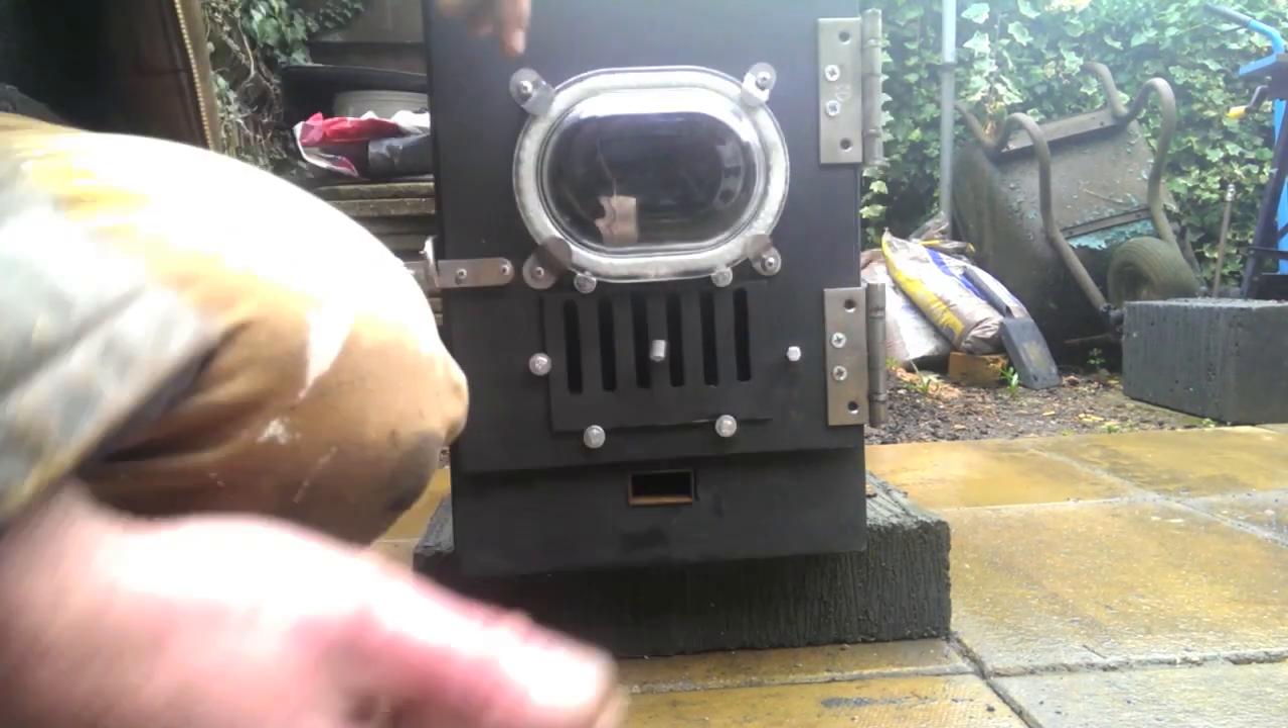And it looks quite handsome once fitted to the burner. Well I've now fitted a grill to the door of the burner.